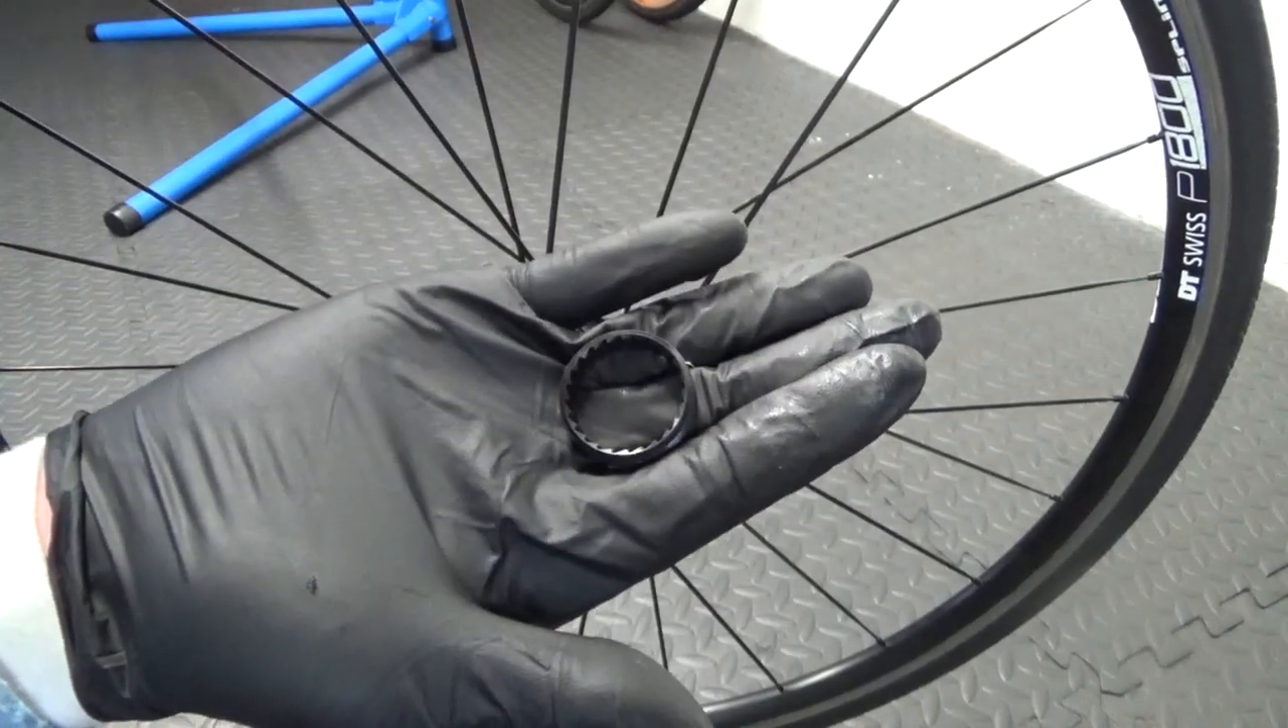There we have the ring removed.